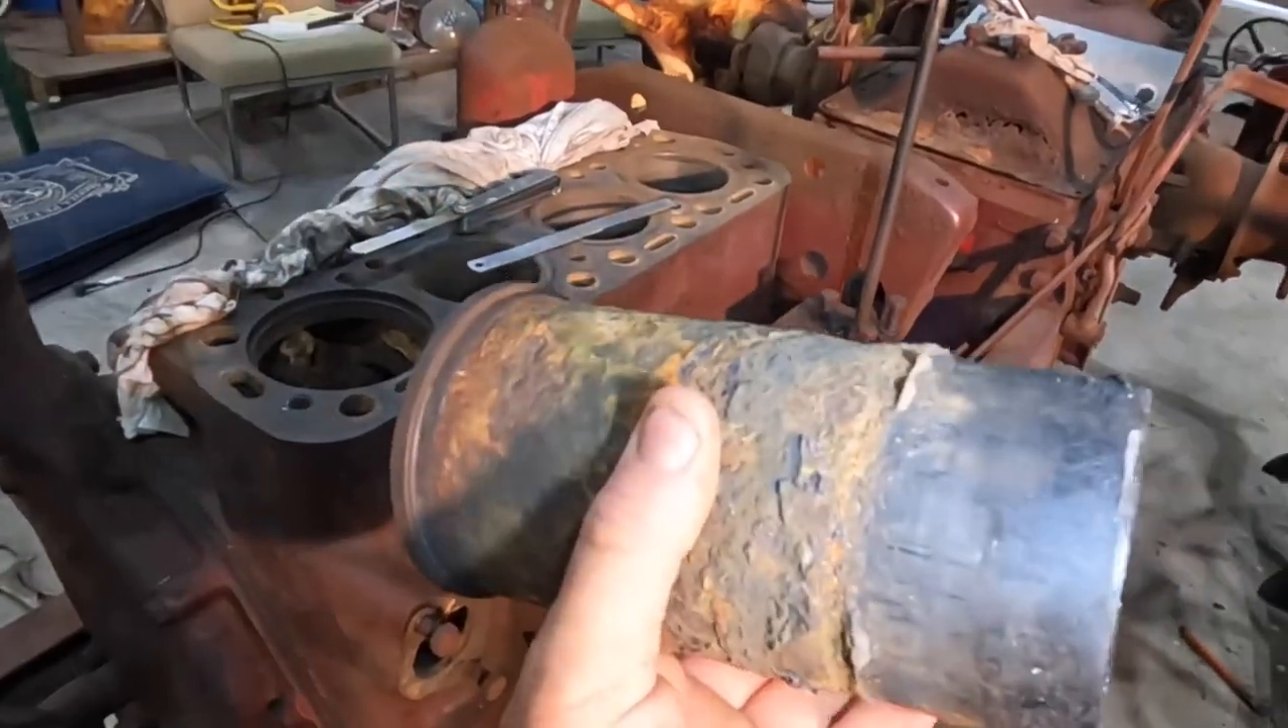Now I've pulled one of the sleeves out already.